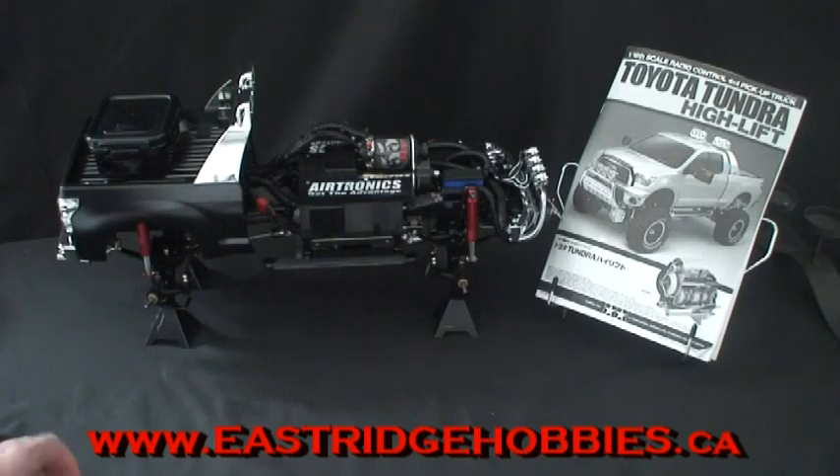People, I know, are already wondering how come I haven't put the tires on.